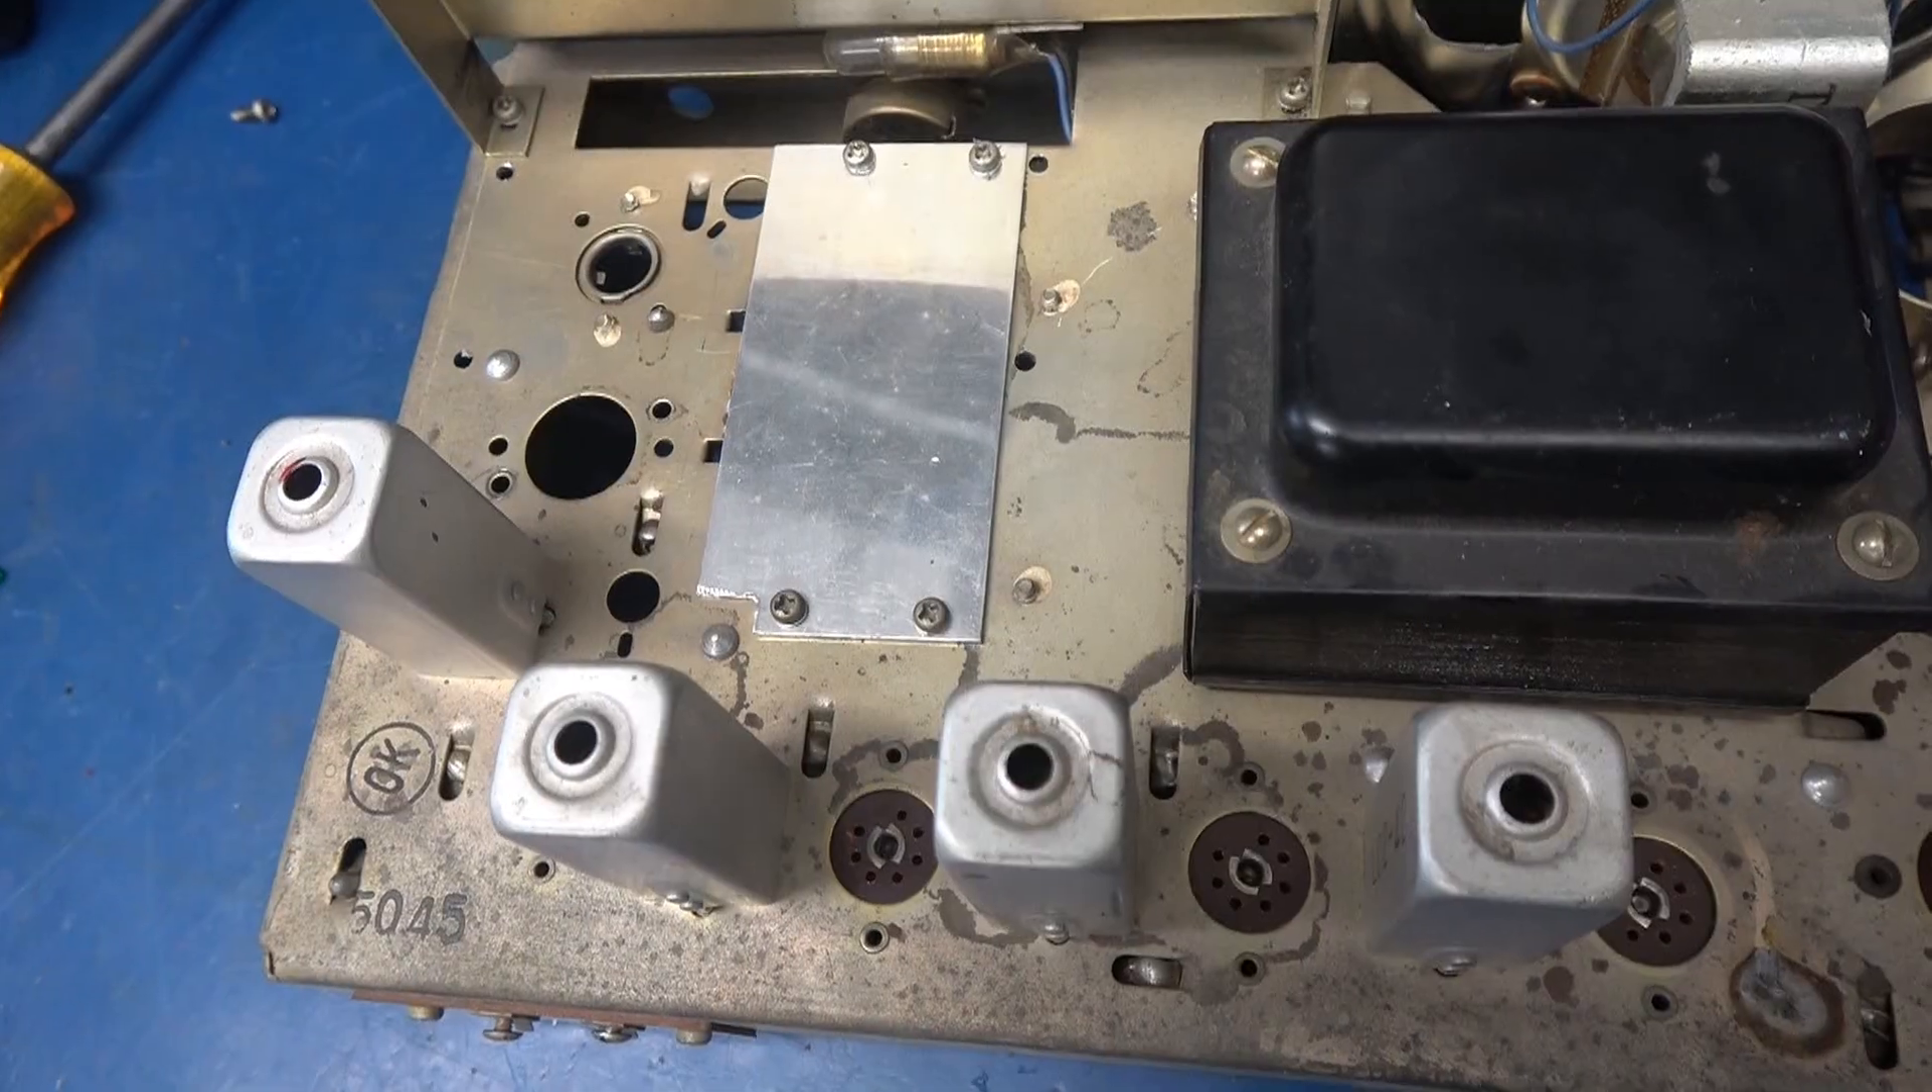Okay, I've got my filler plate installed.